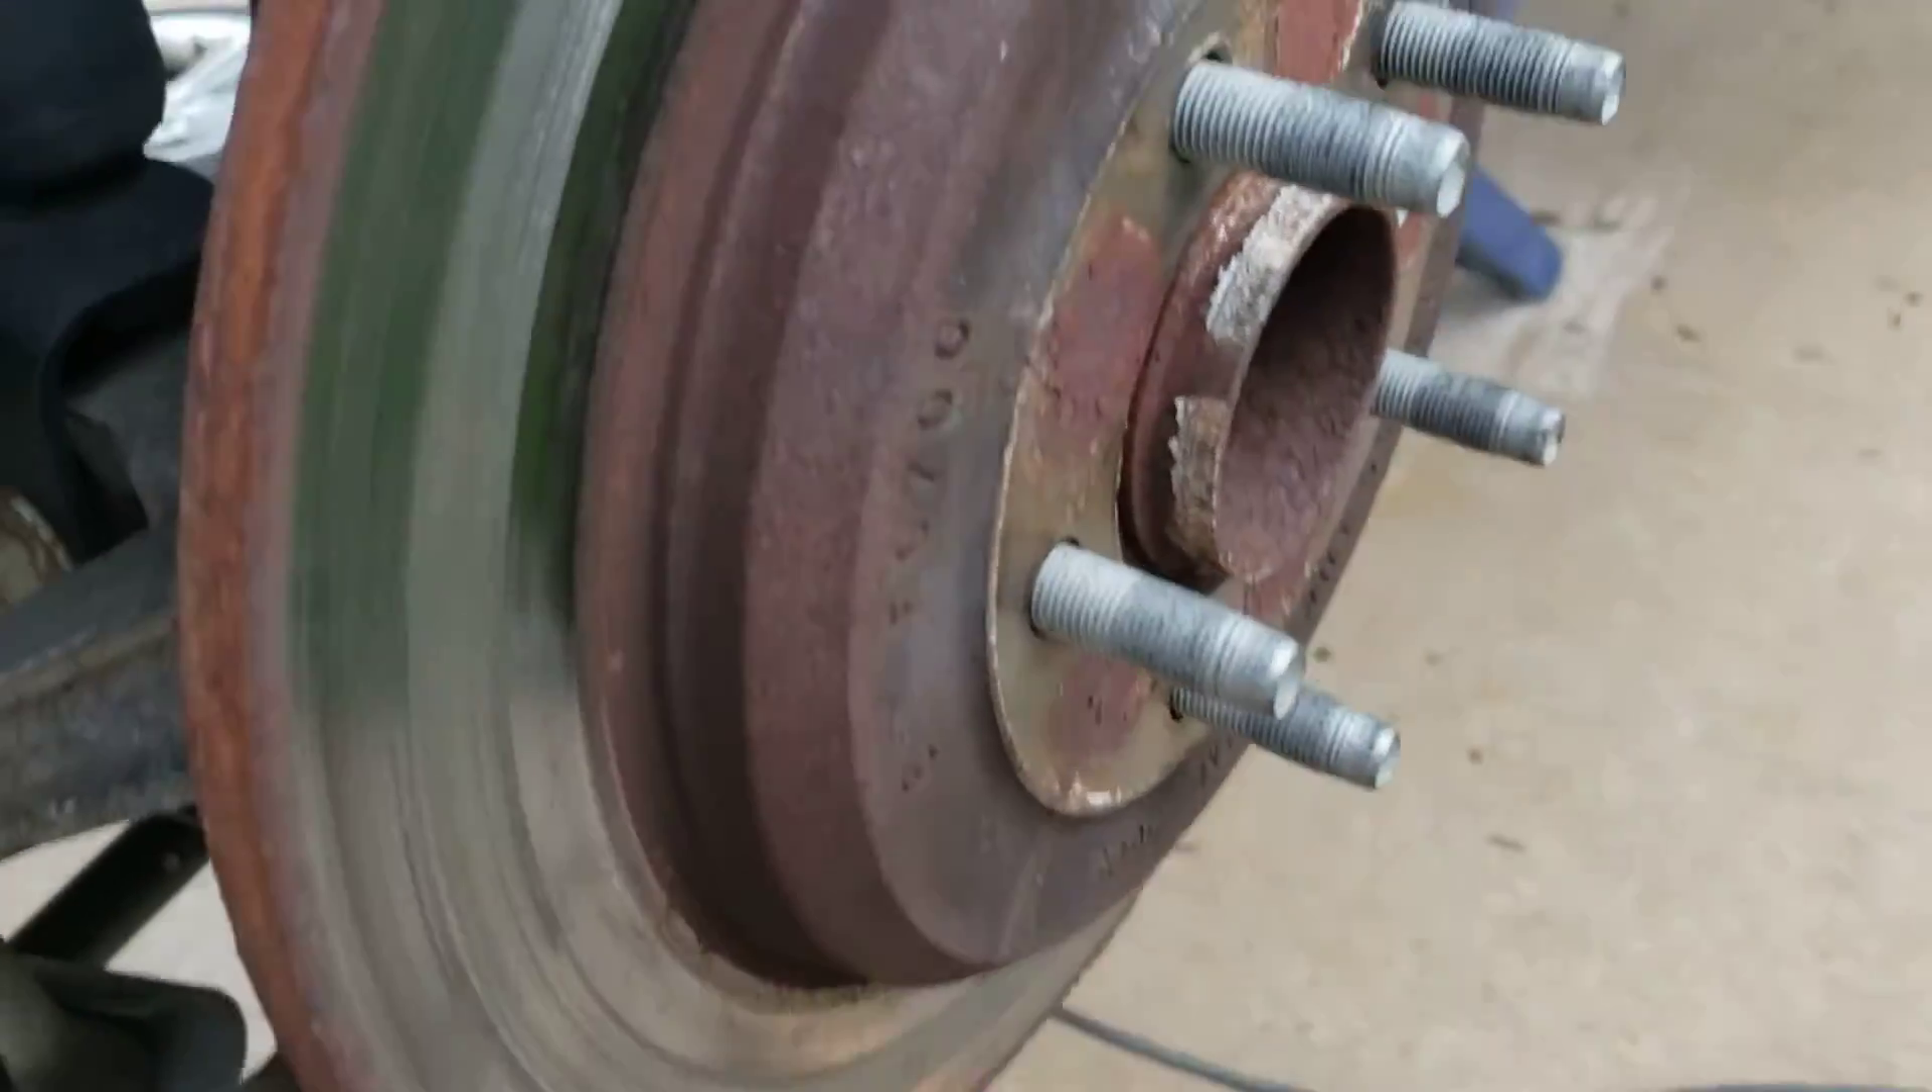All right now we're down to the rotor.